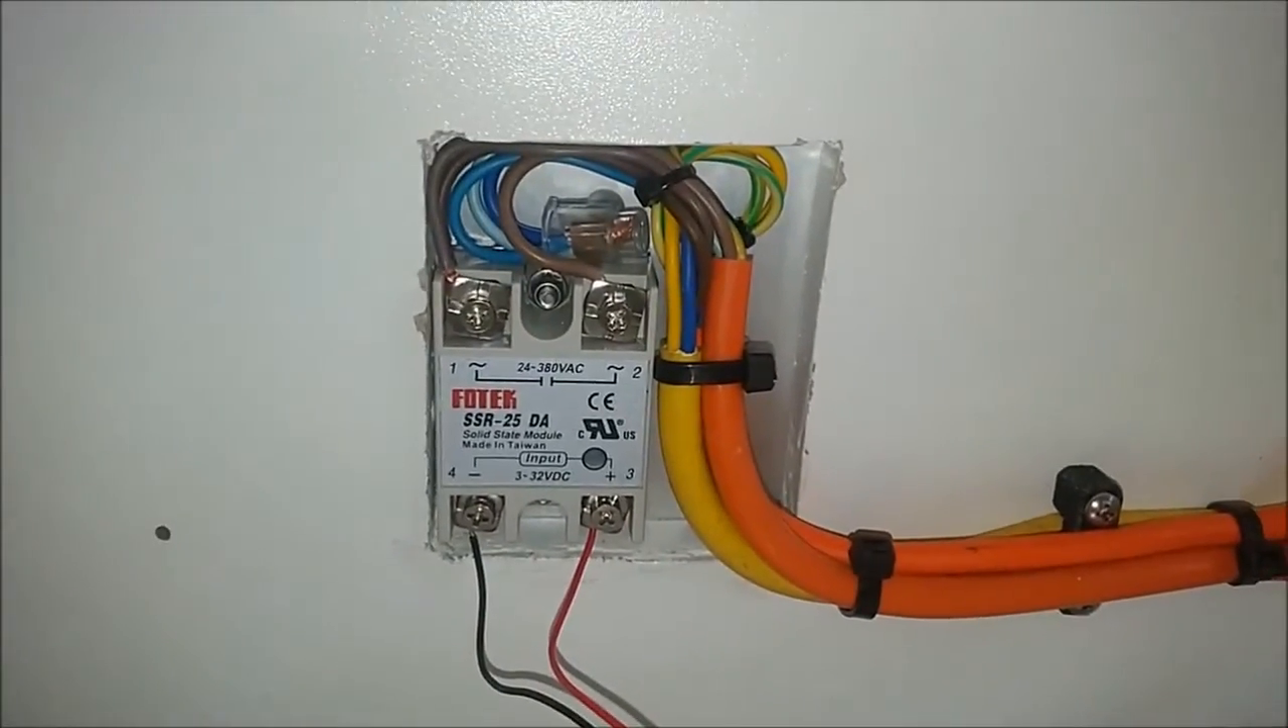I just thought I'd show you the Solid State Relay Module just before I put the cover on.